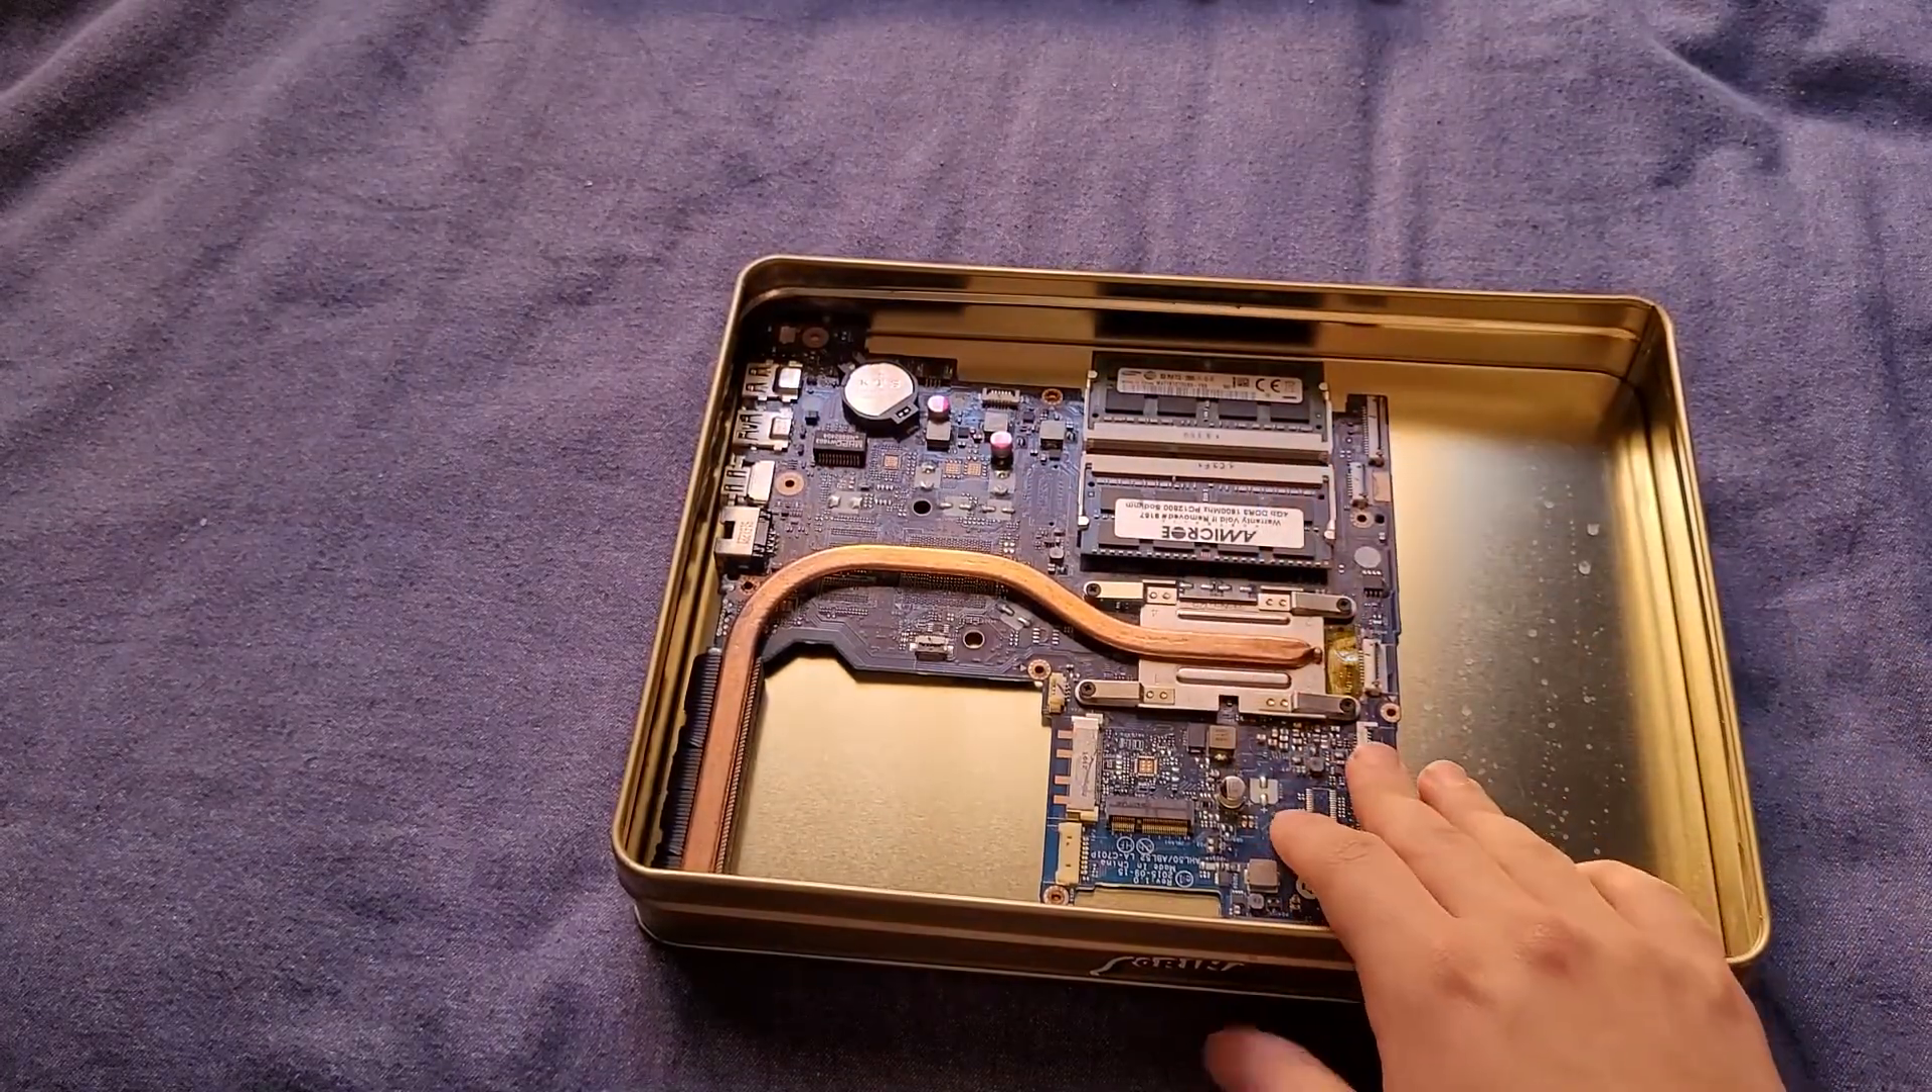Okay. Board, cookie tin. It fits. It fits almost perfectly. Look at that. Oh my God.